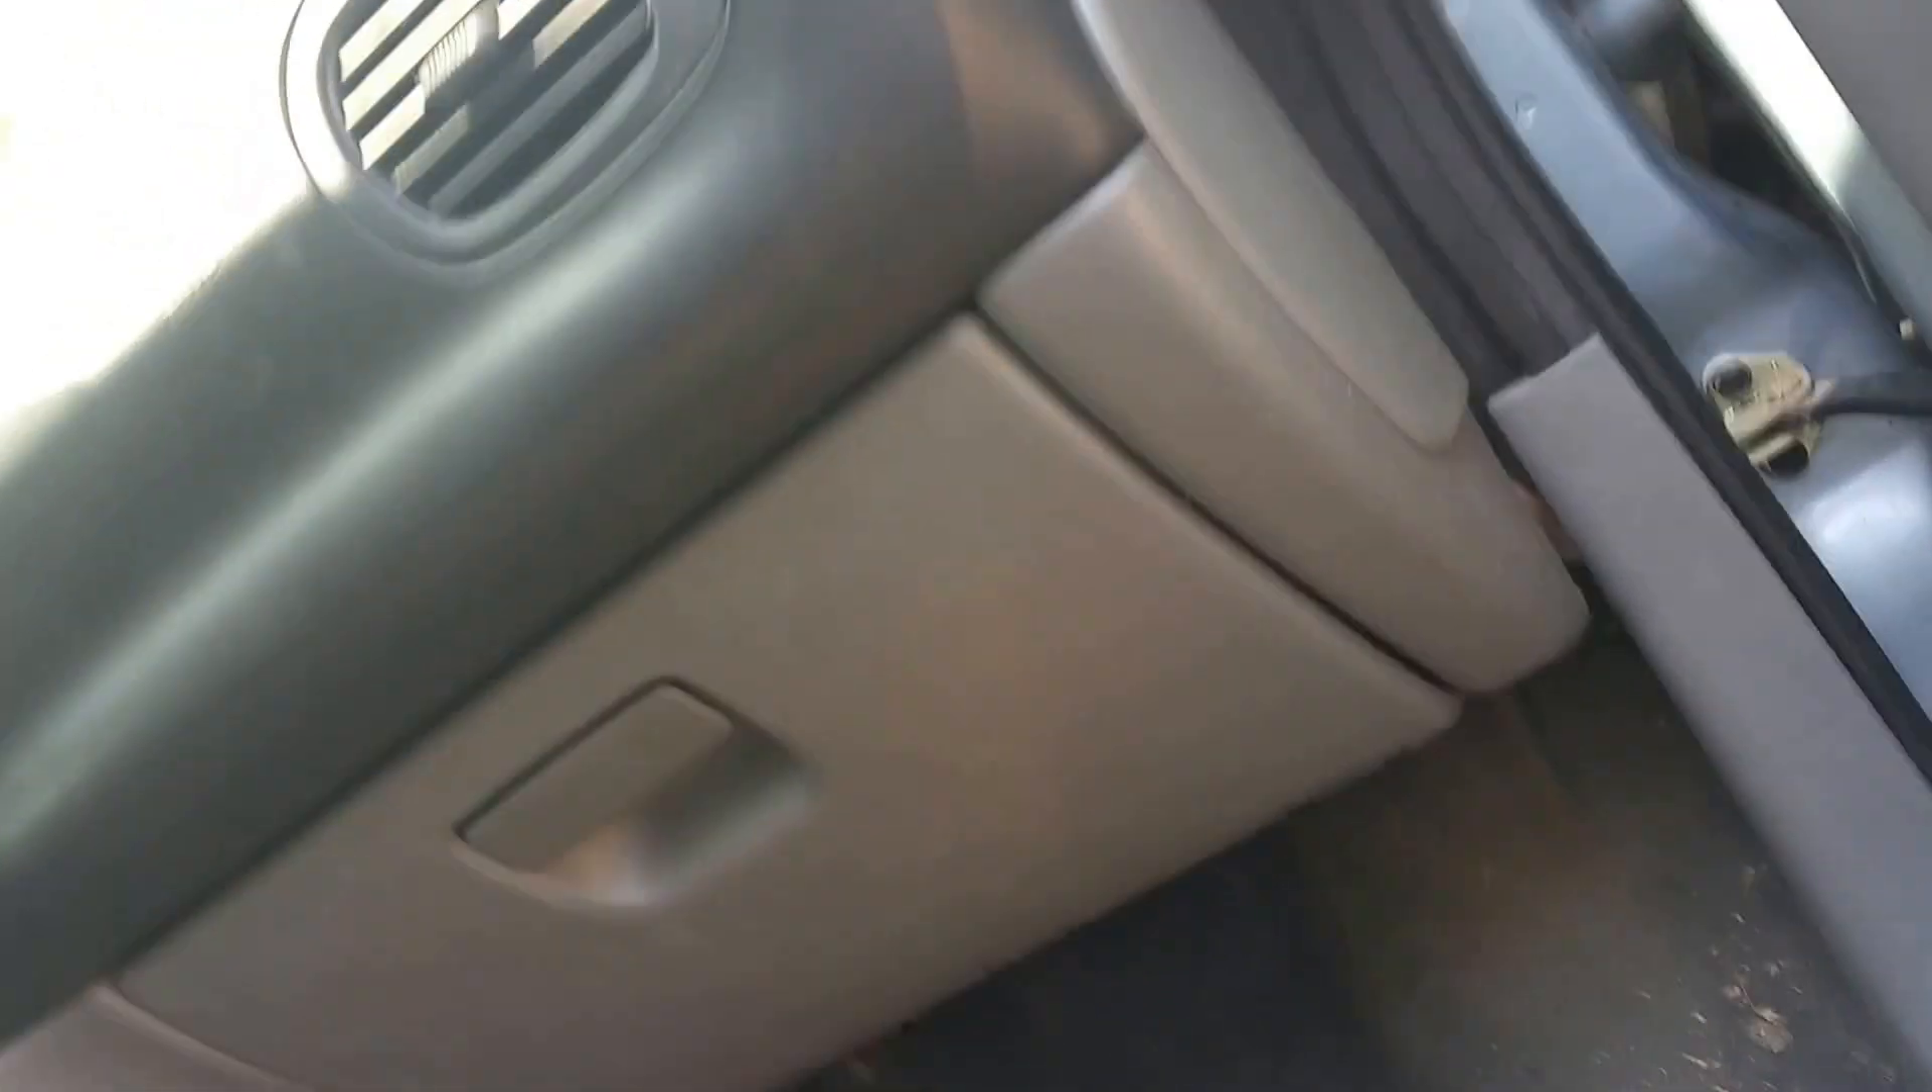Okay glove box is back into place and at this point in time you should have nice cold or hot air if you're doing the job in the winter time and it broke in the winter time.